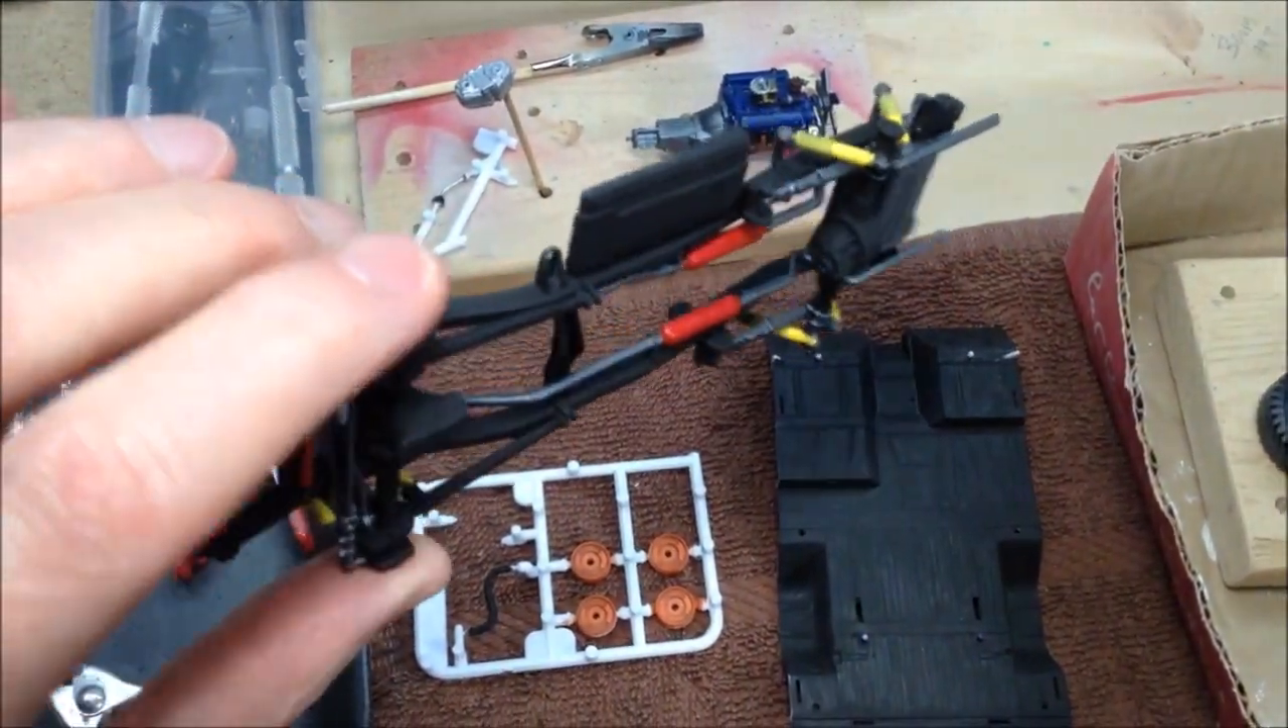And over here I've got the chassis all put together.